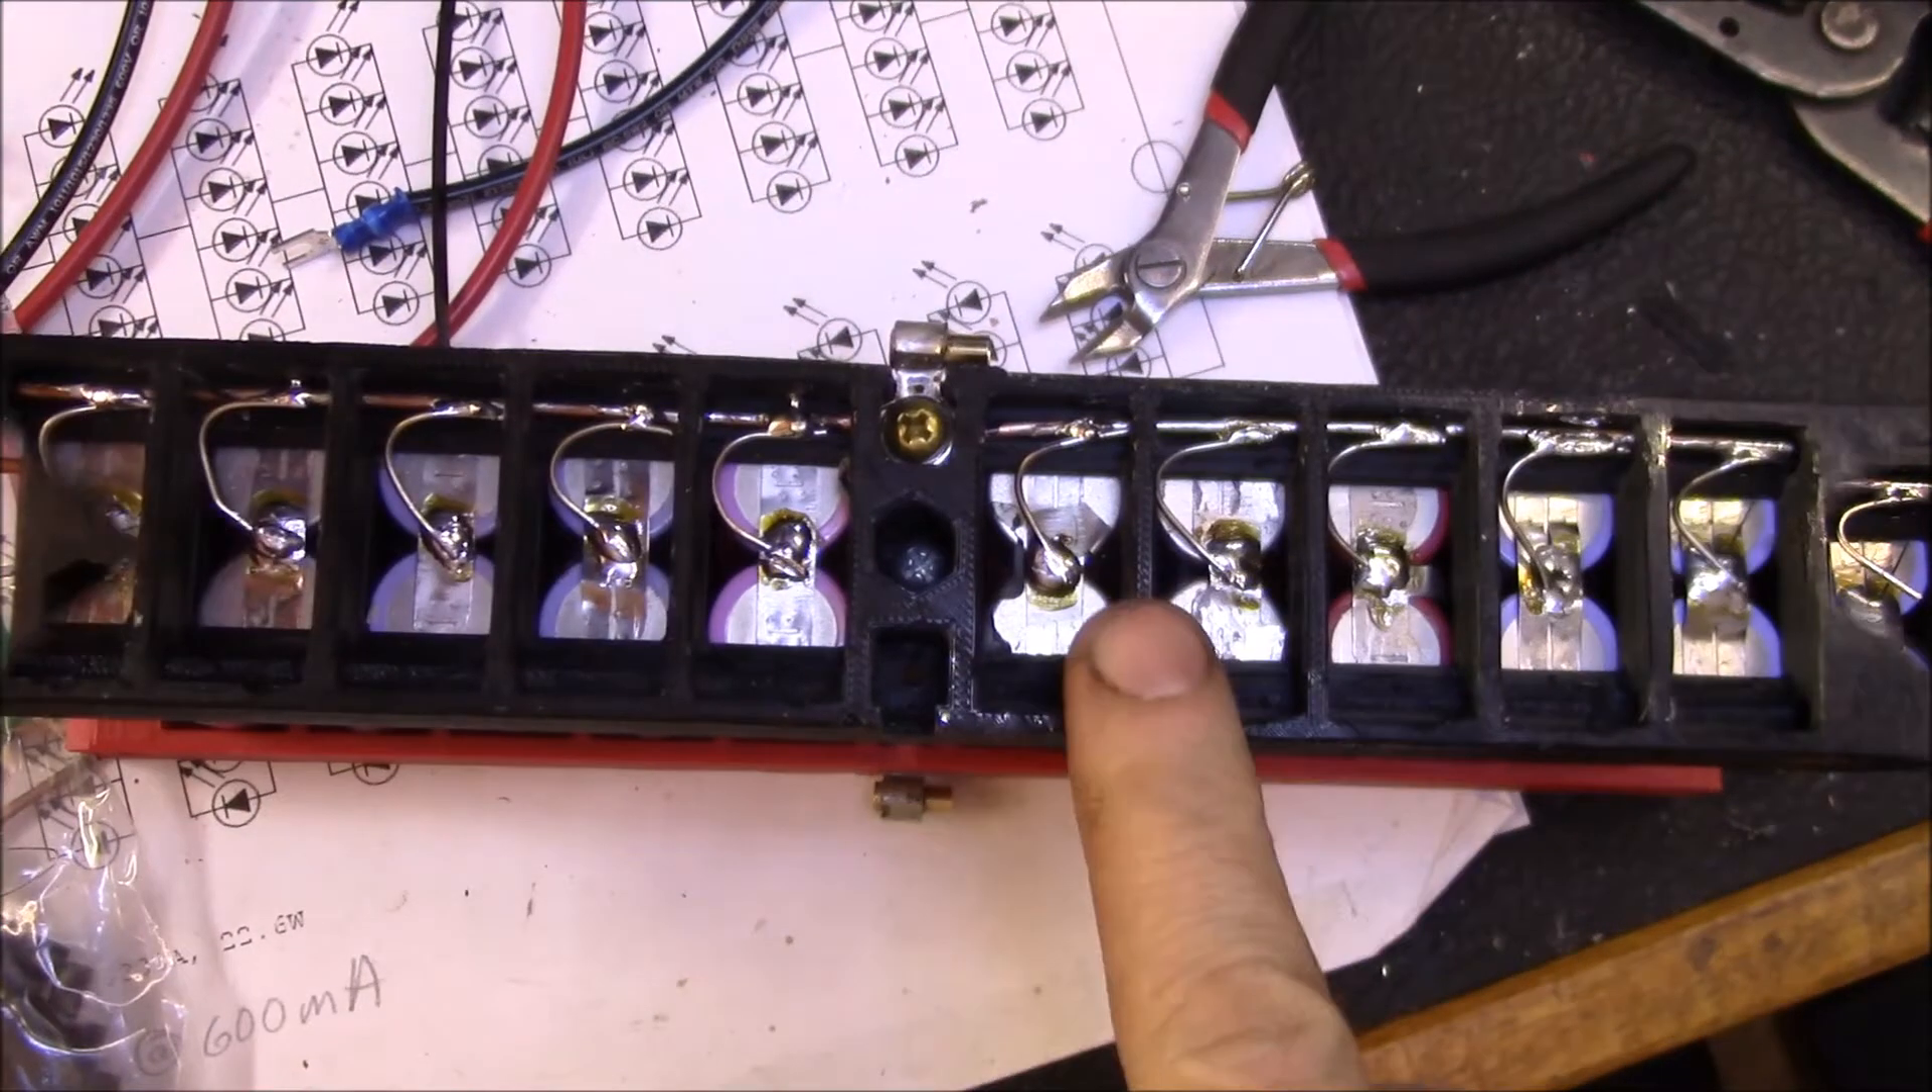Okay we've got all 10 jumper wires in.